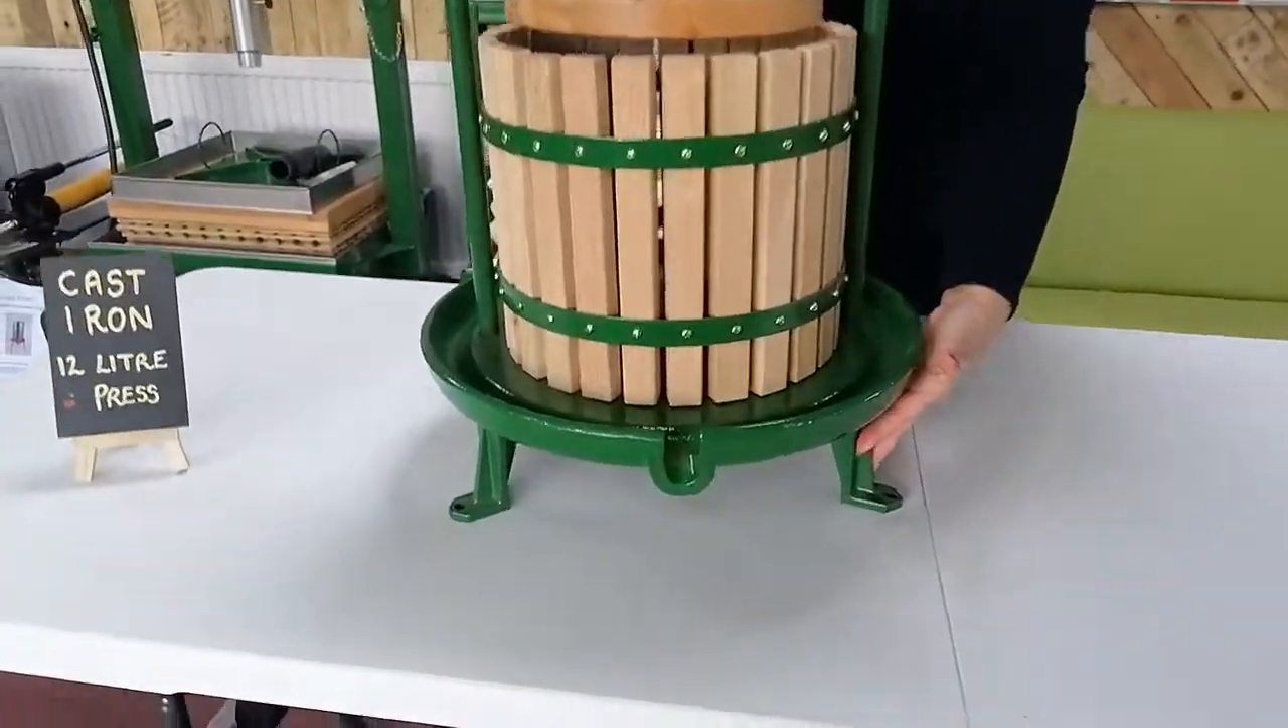This is what the press looks like once you've got all your legs attached.